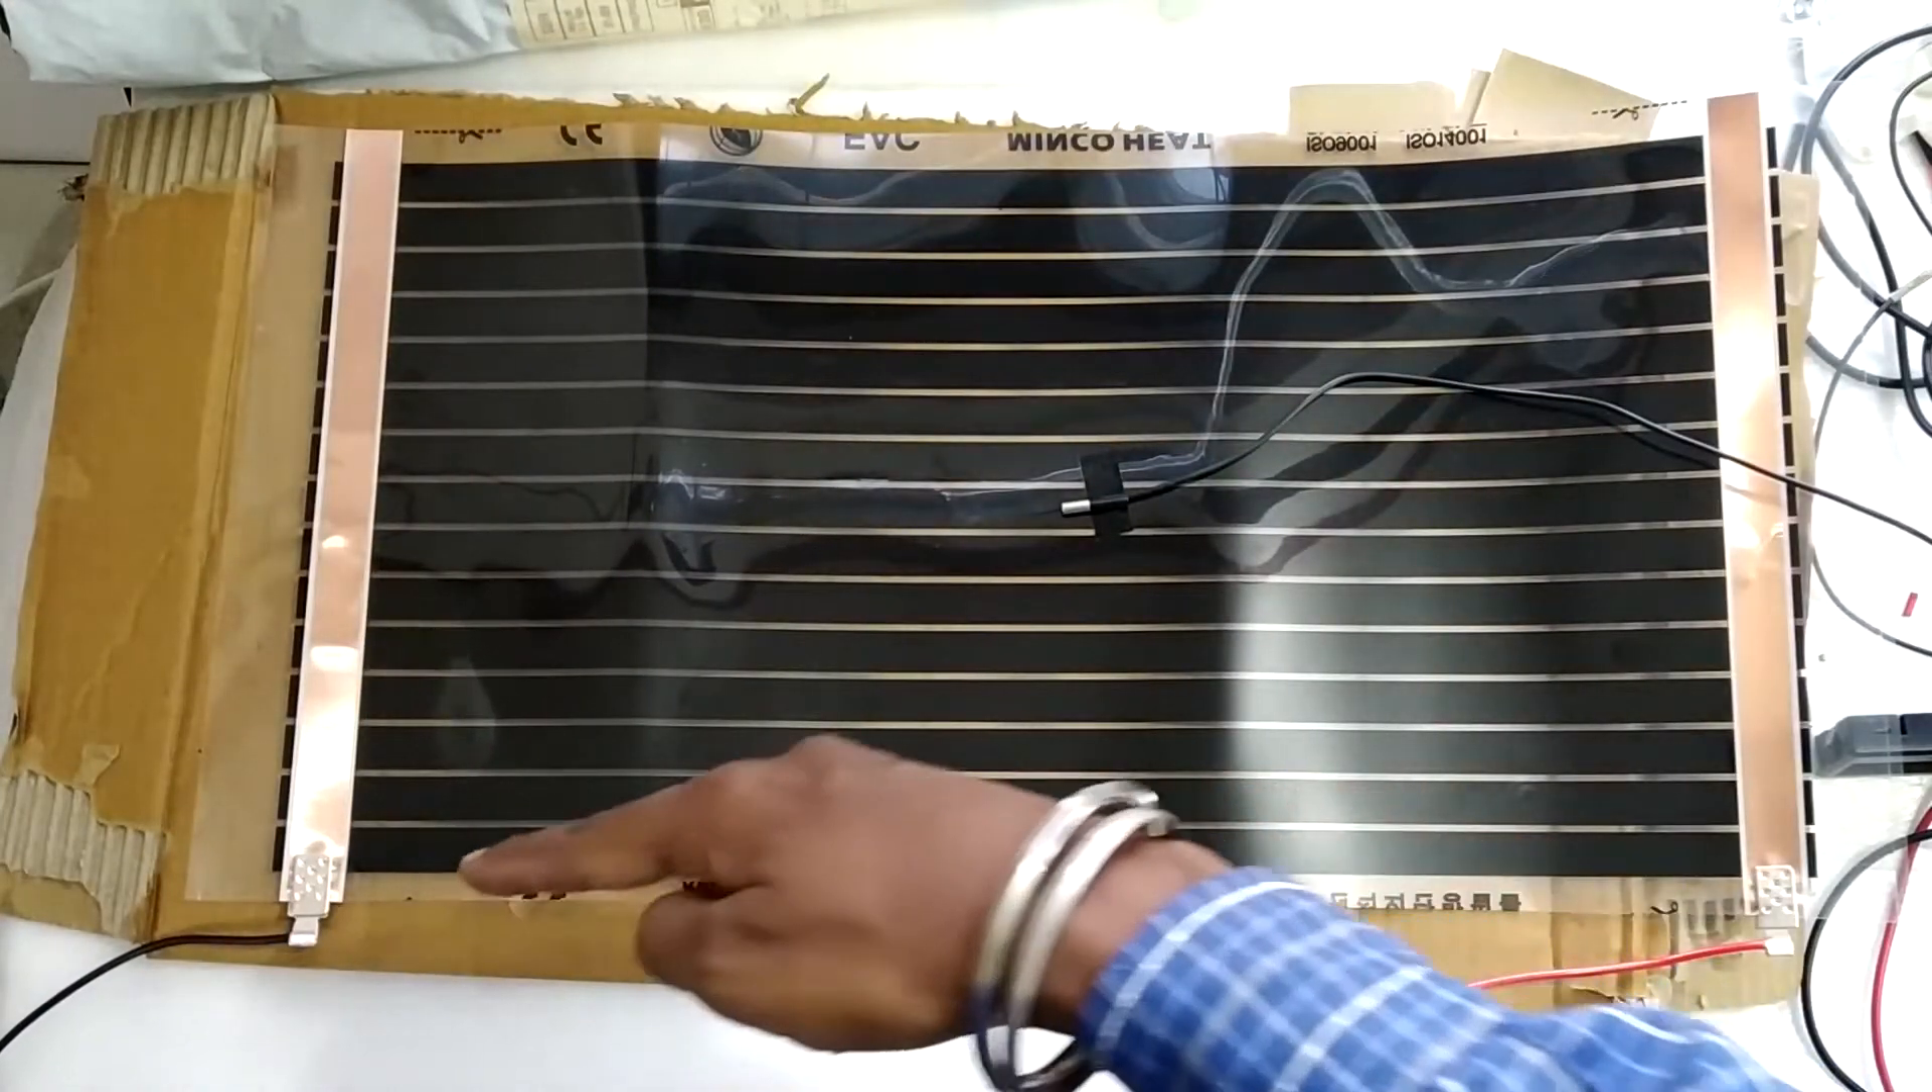Make sure that you're not touching these terminals because these terminals are live because i haven't put any kind of insulation just yet.